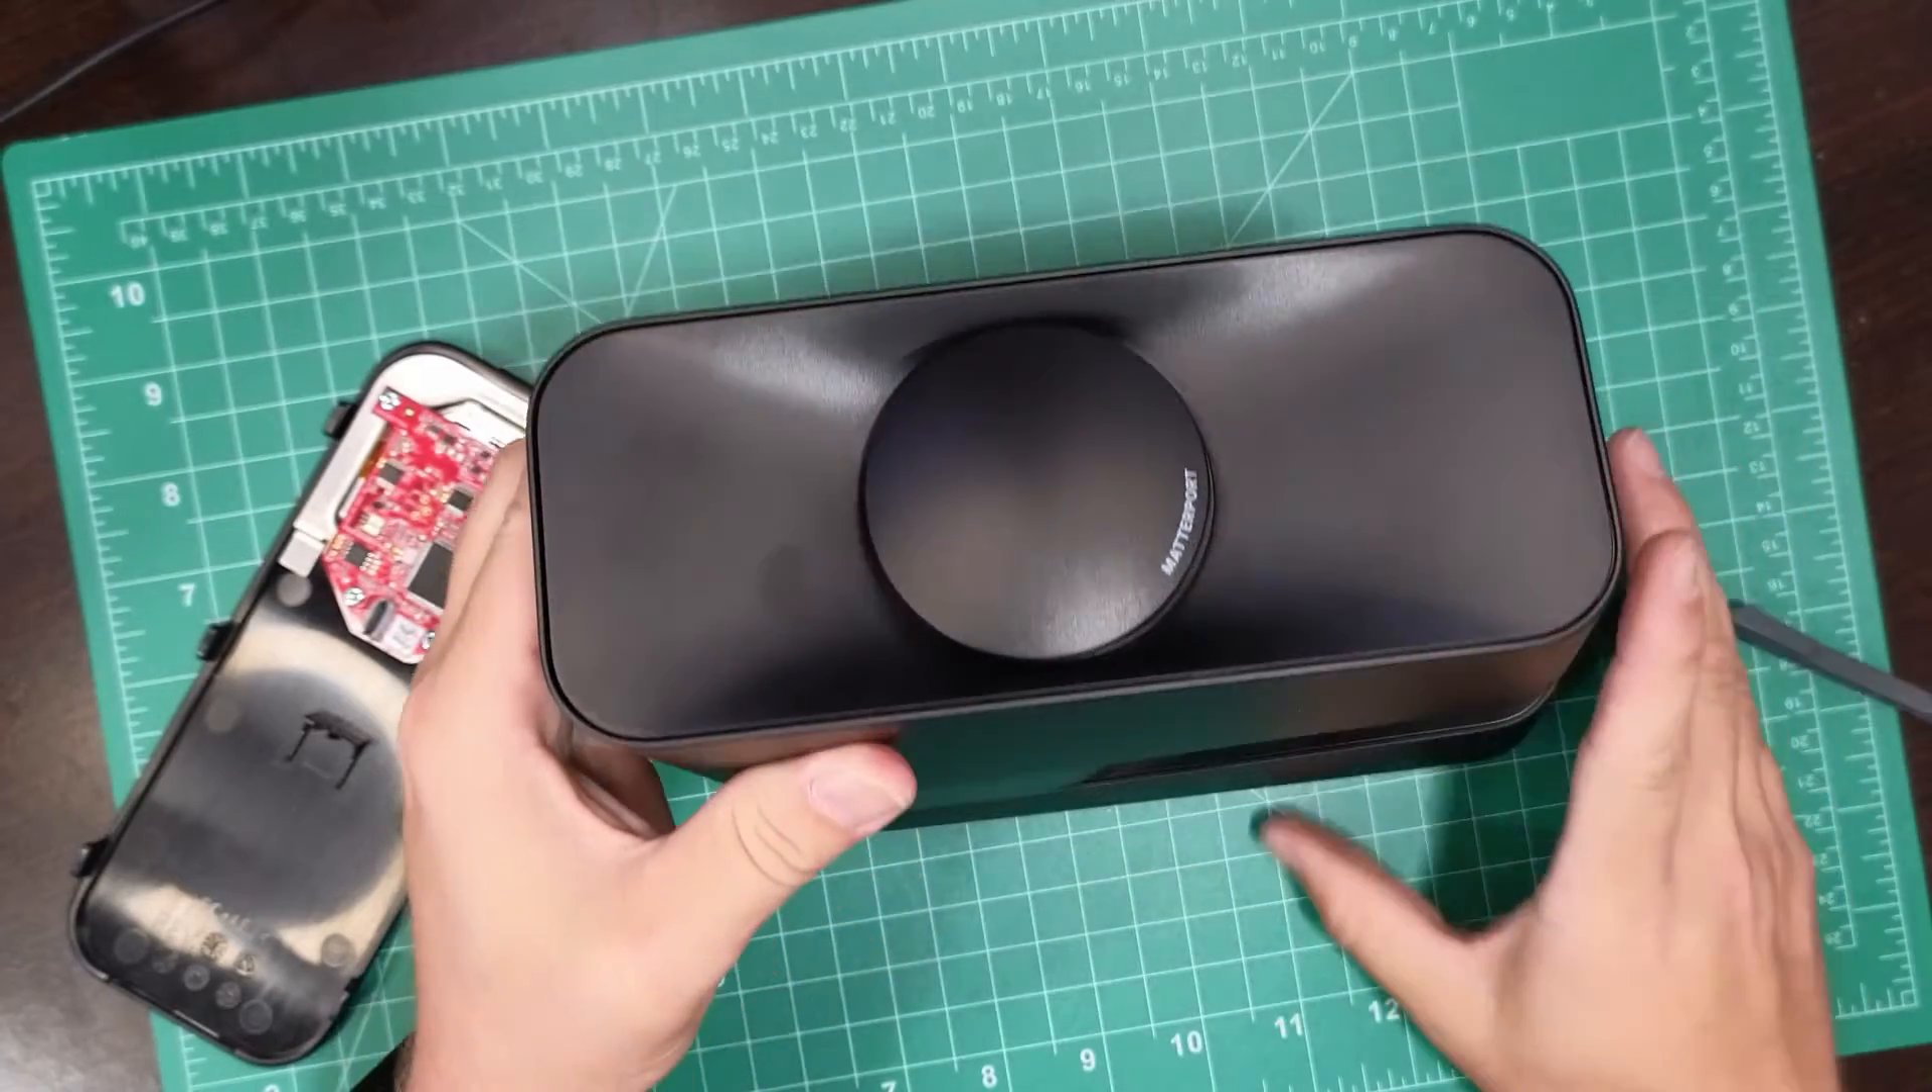So now that we have the back off, let's see if we can get the front off.